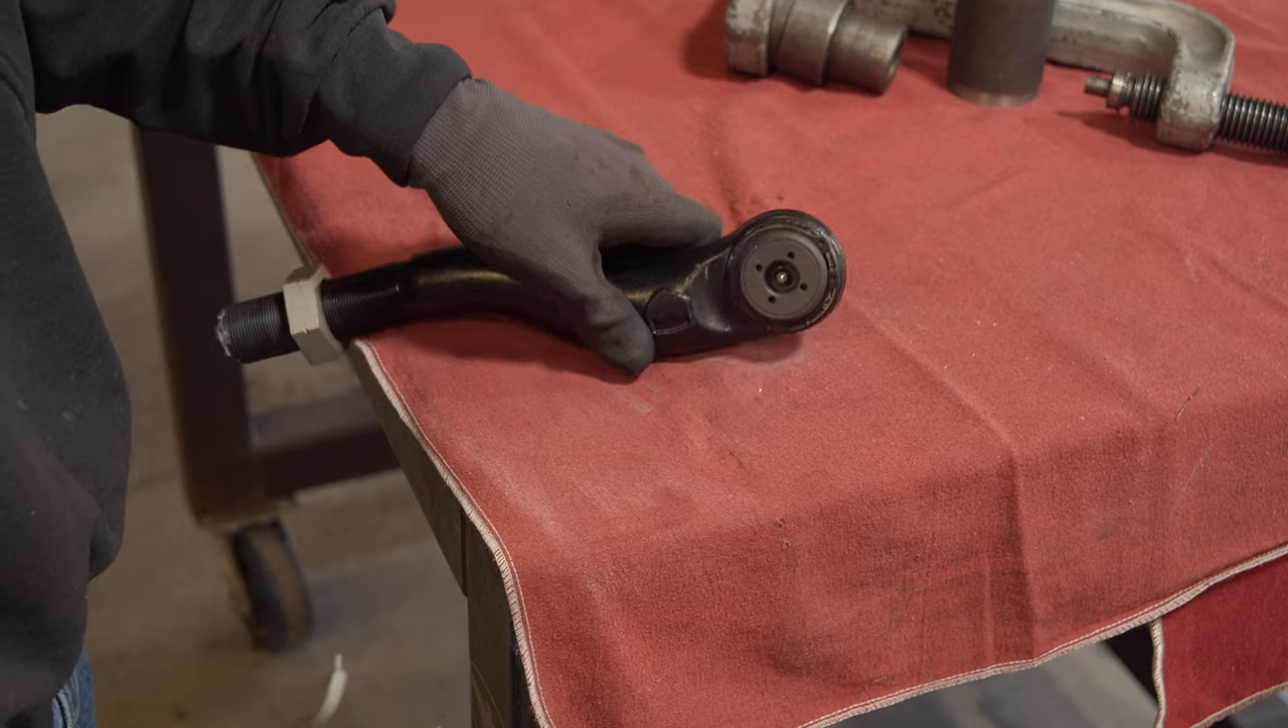As you can see, we removed the tie rod end from the tie rod.